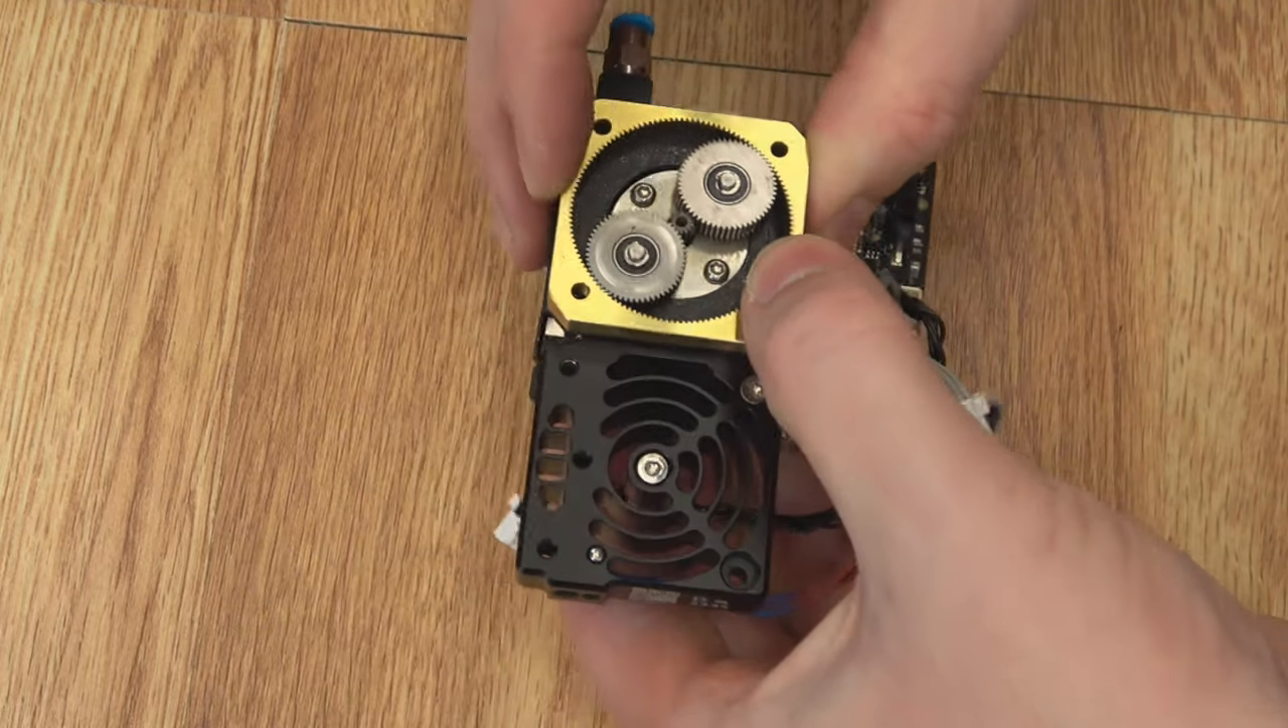Now all the gears are lined up as they should be.